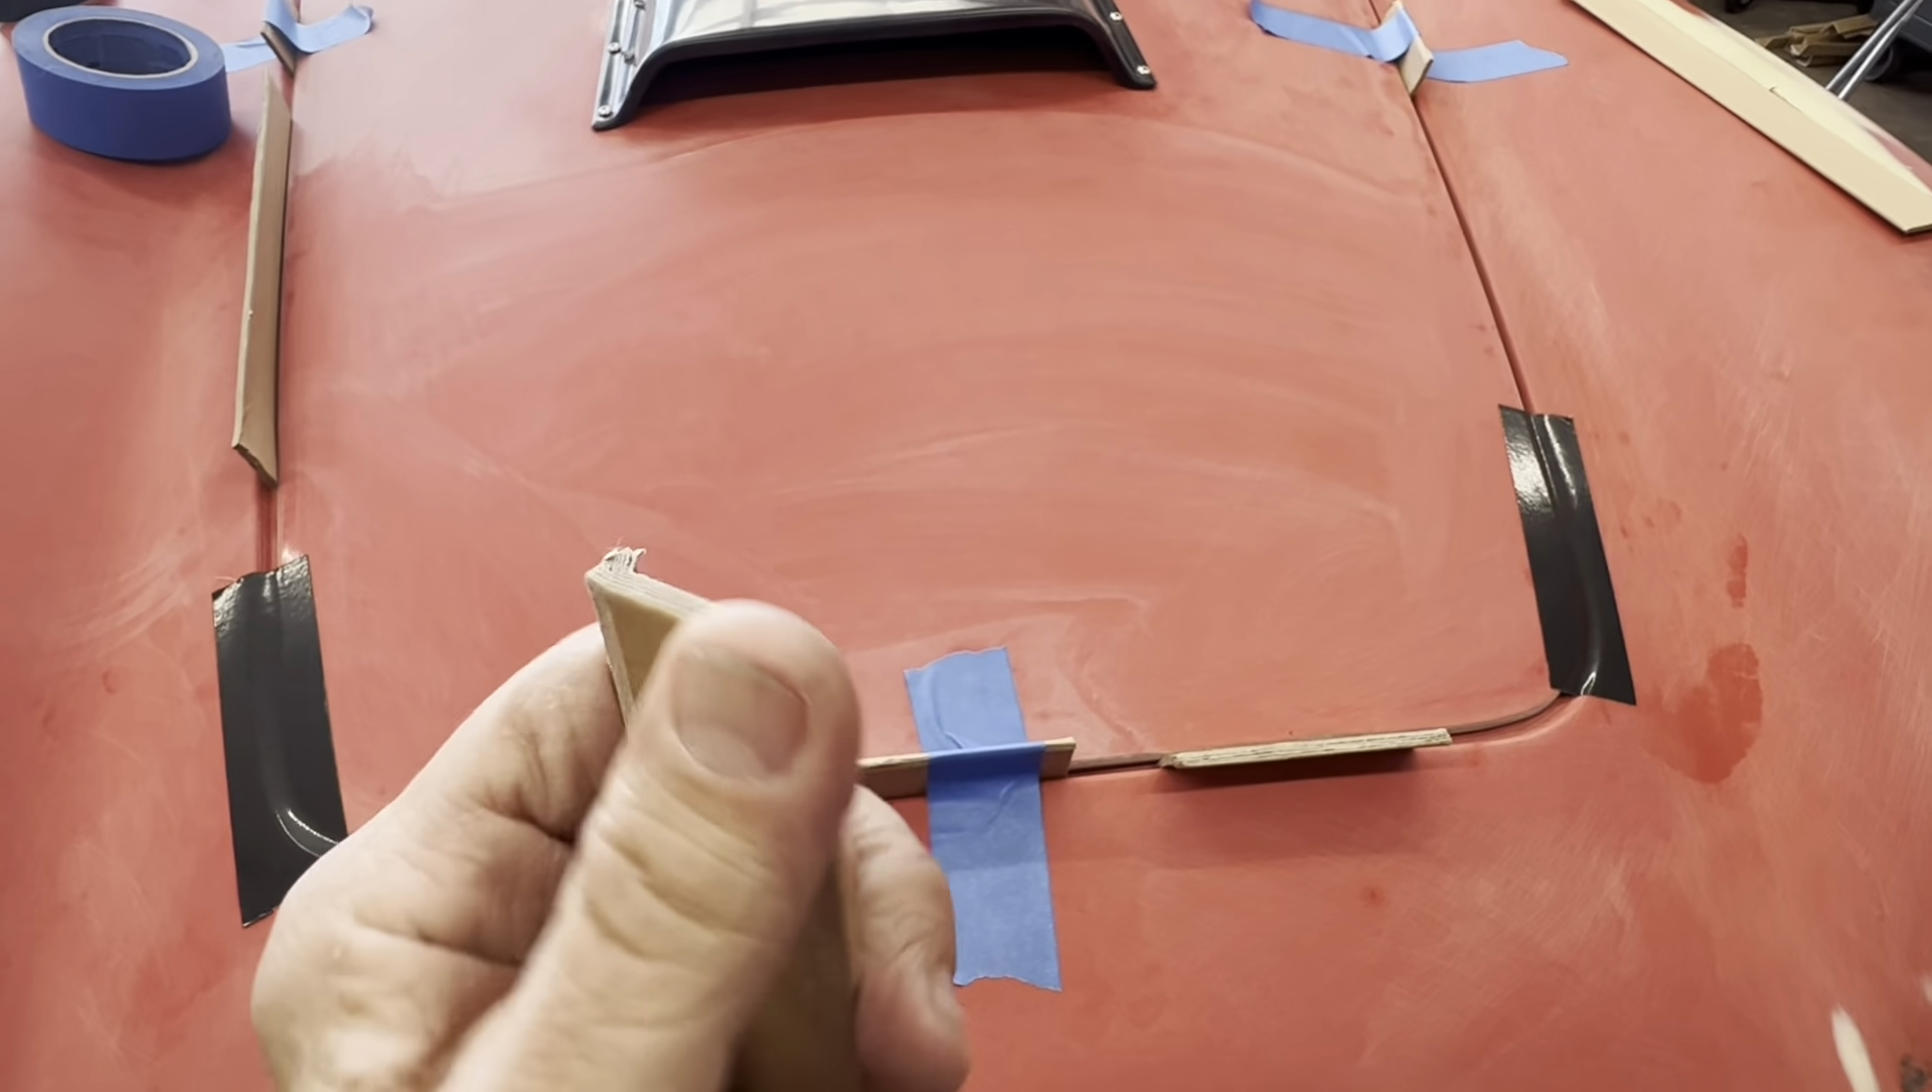All right I got the hood taped down I got gorilla tape holding it in place.